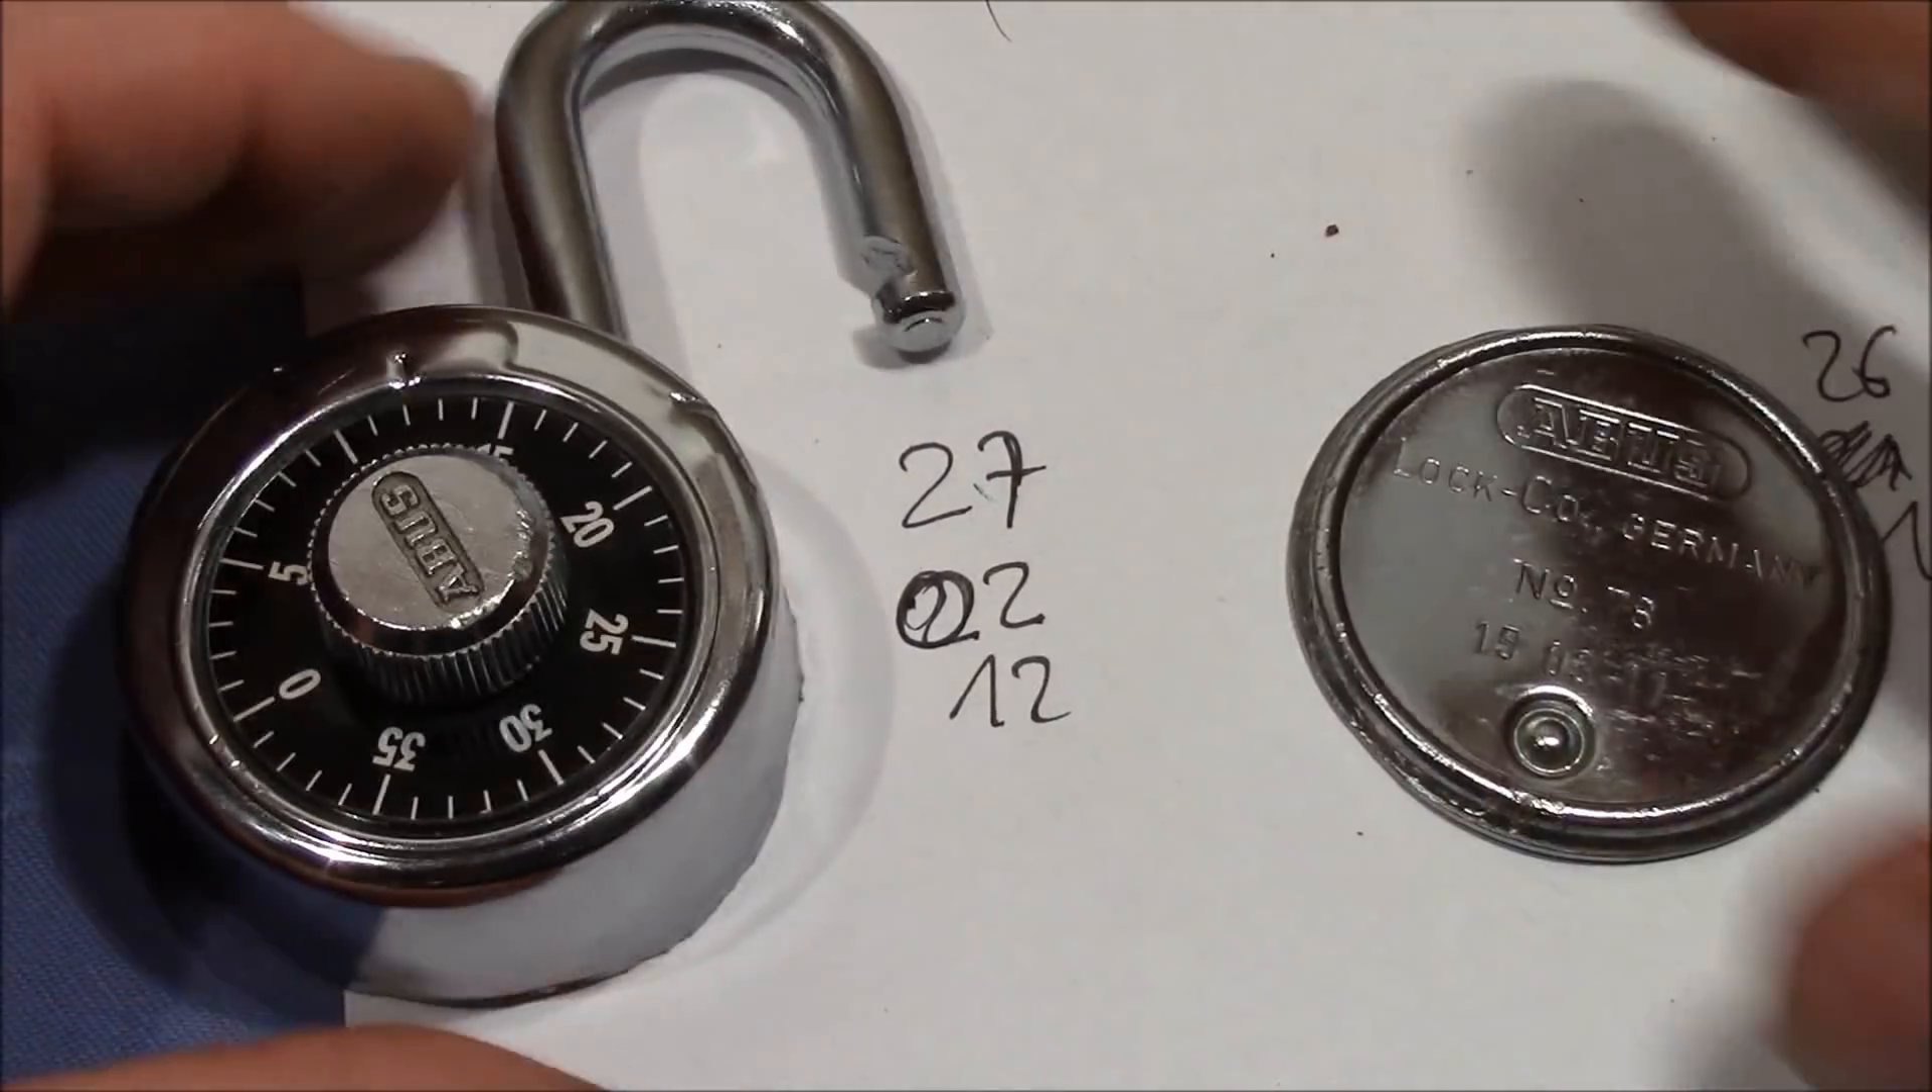So lock is back in working order. I just need to attach the back plate and then we're good to go.